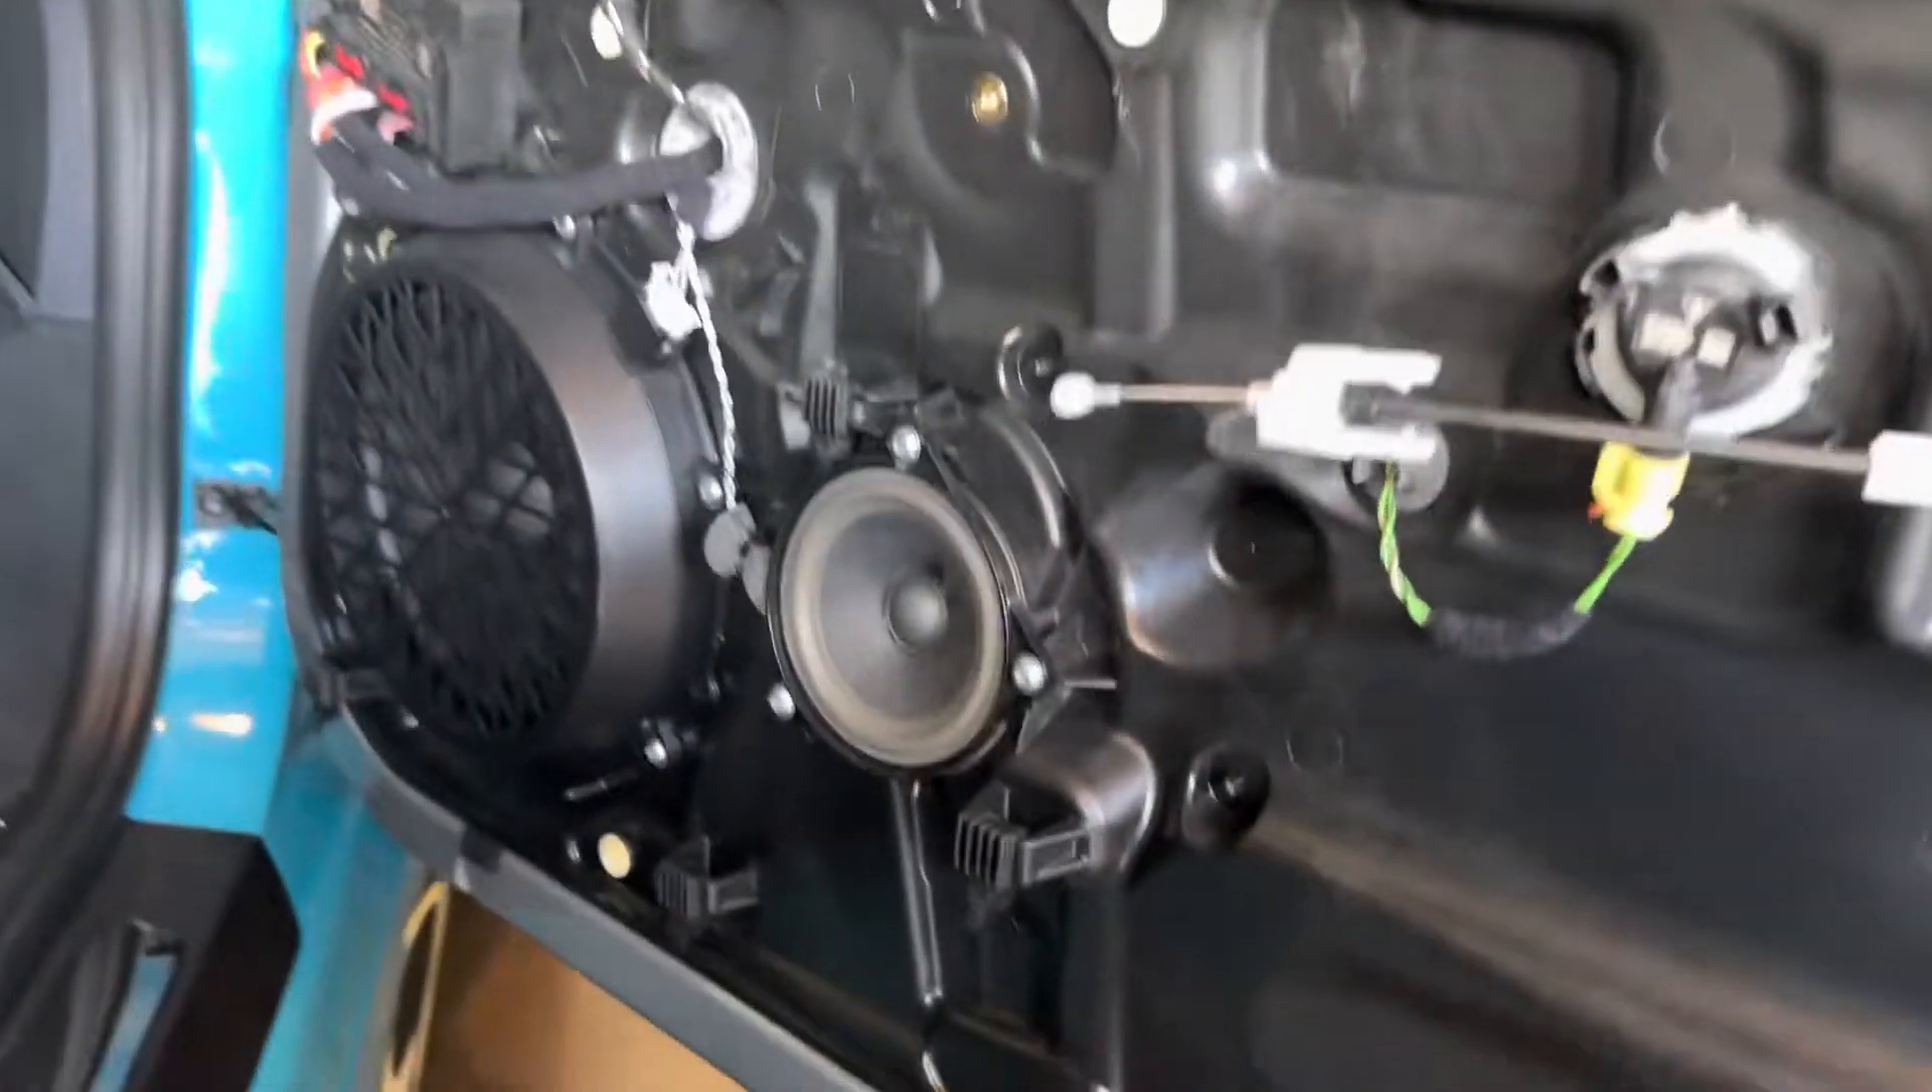So I got the door panel off it was pretty easy.